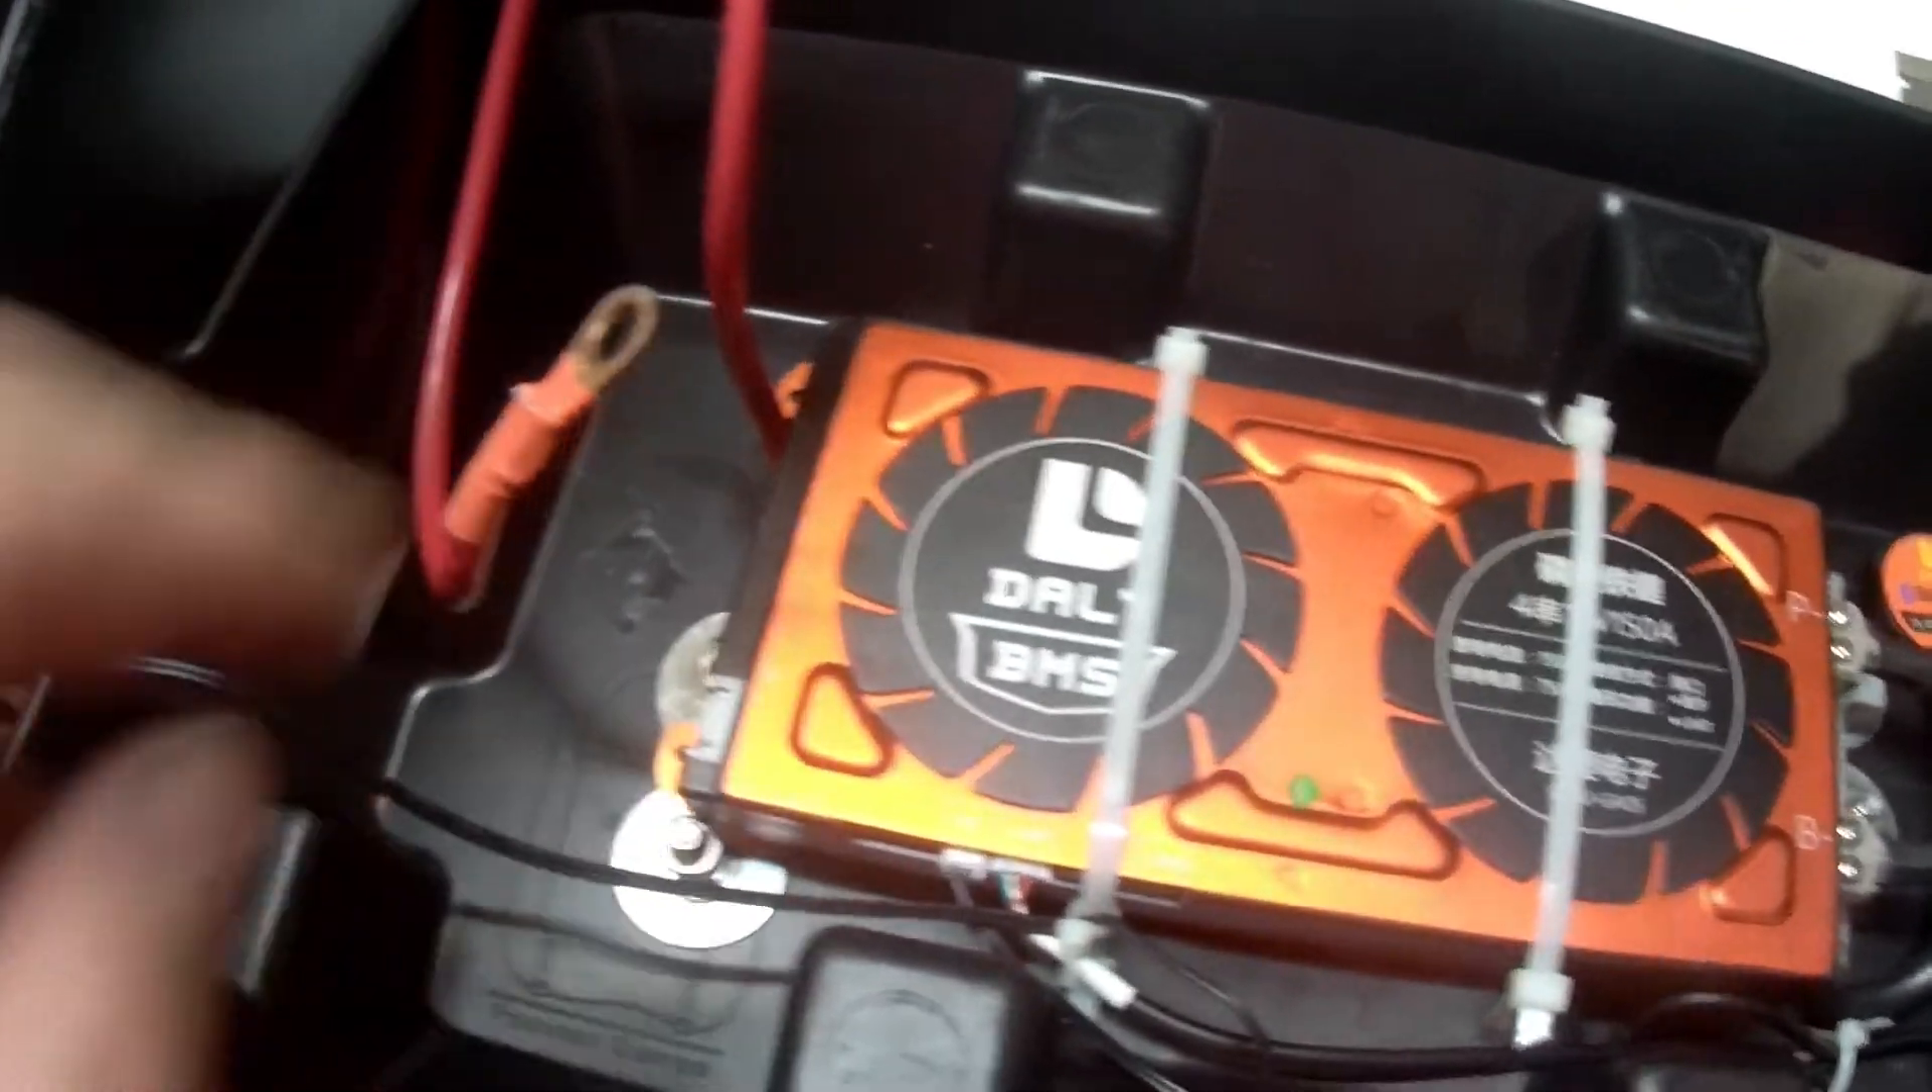And you can see I have a positive wire coming in that will ultimately attach to the positive on the battery.